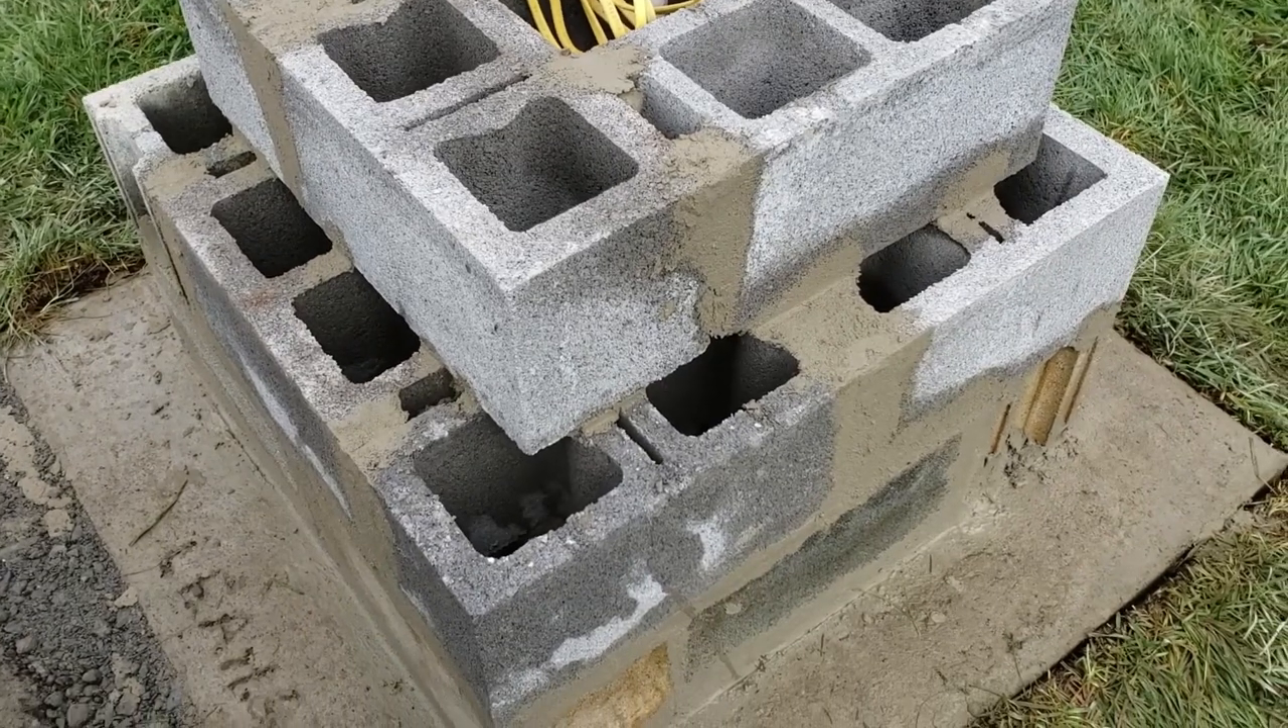I was able to put three blocks, layers of blocks. And how I did that was I cemented them together, as you can see.